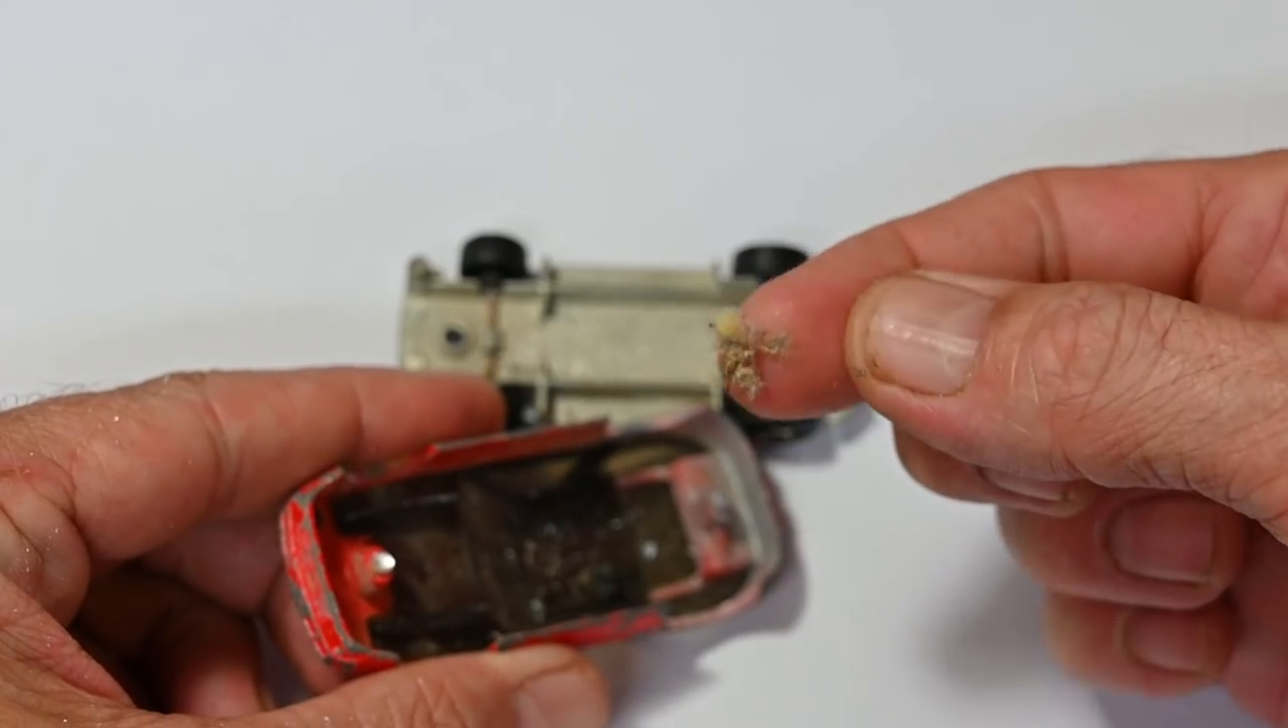Okay now I've drilled those out and I can pop the base off there it goes.